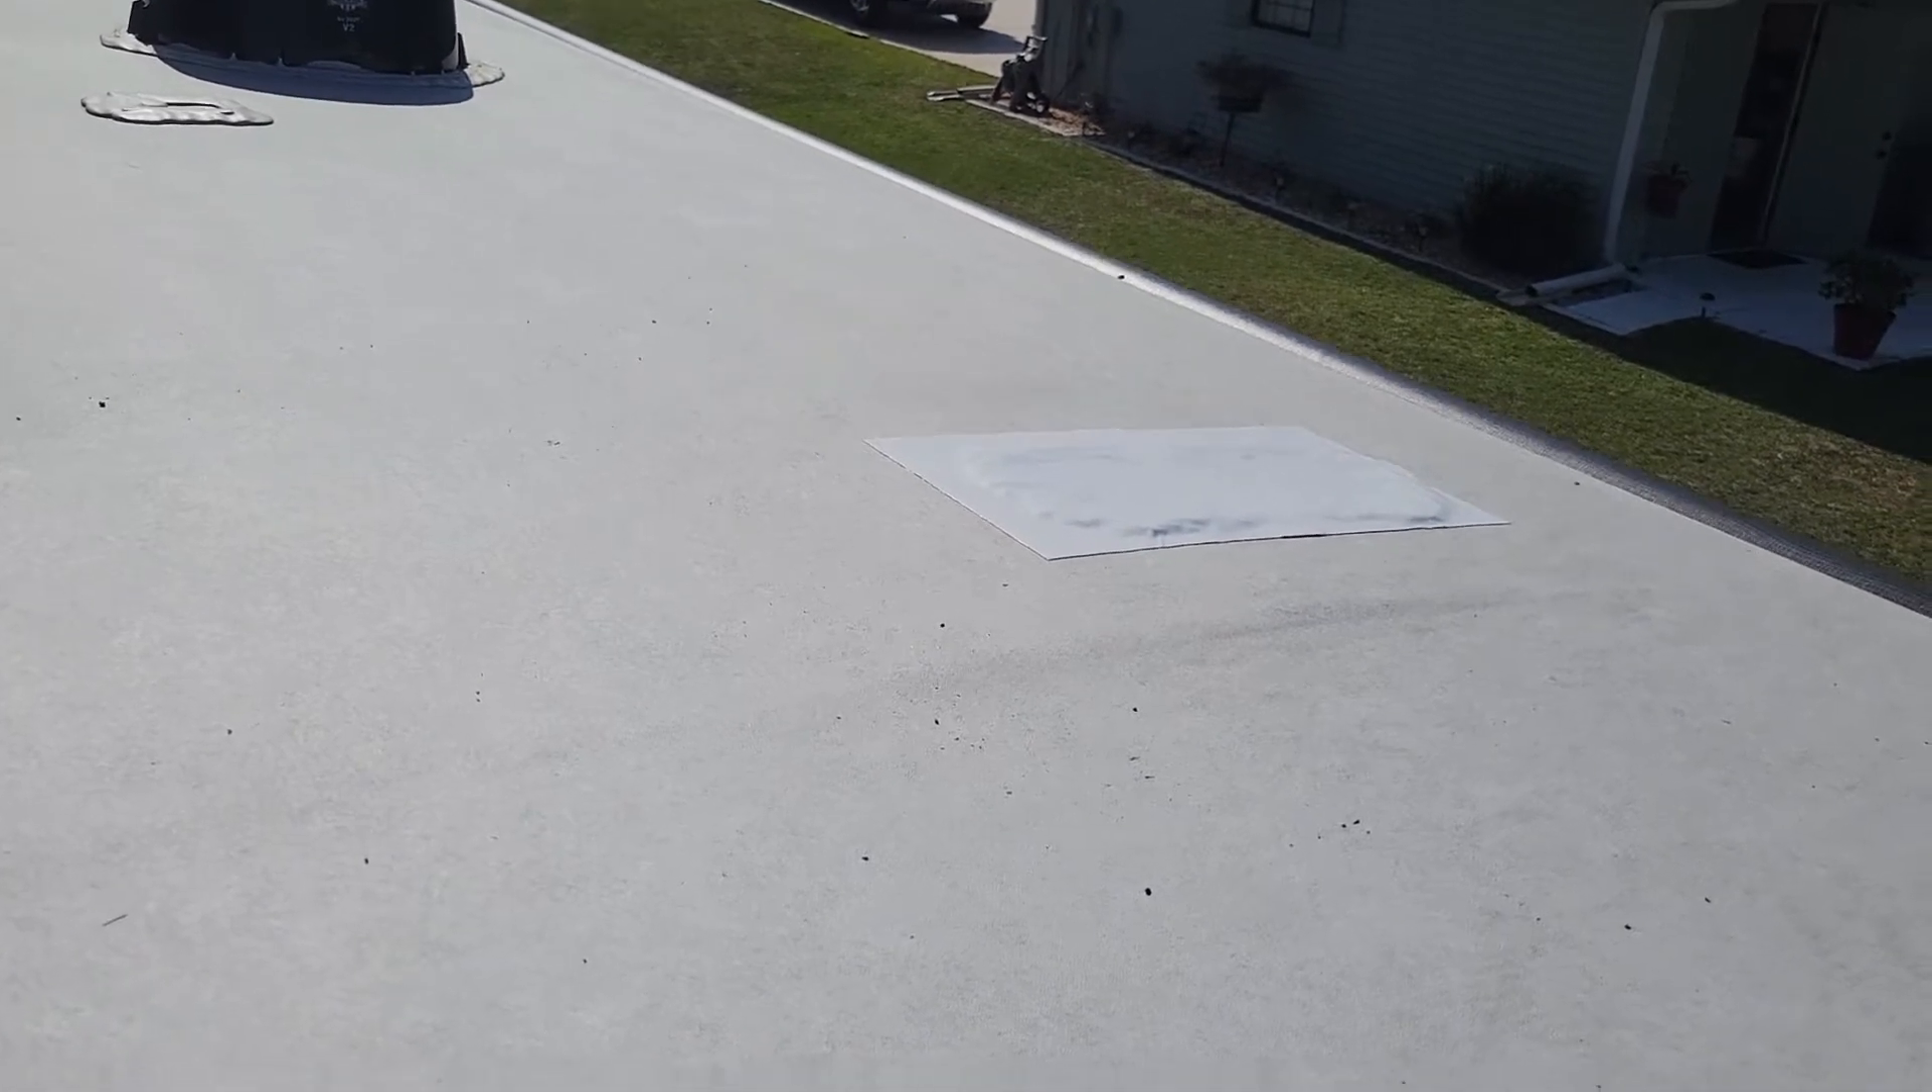Oh, by the way, right there is where the old antenna was. And I've already sealed it with roof sealant tape.